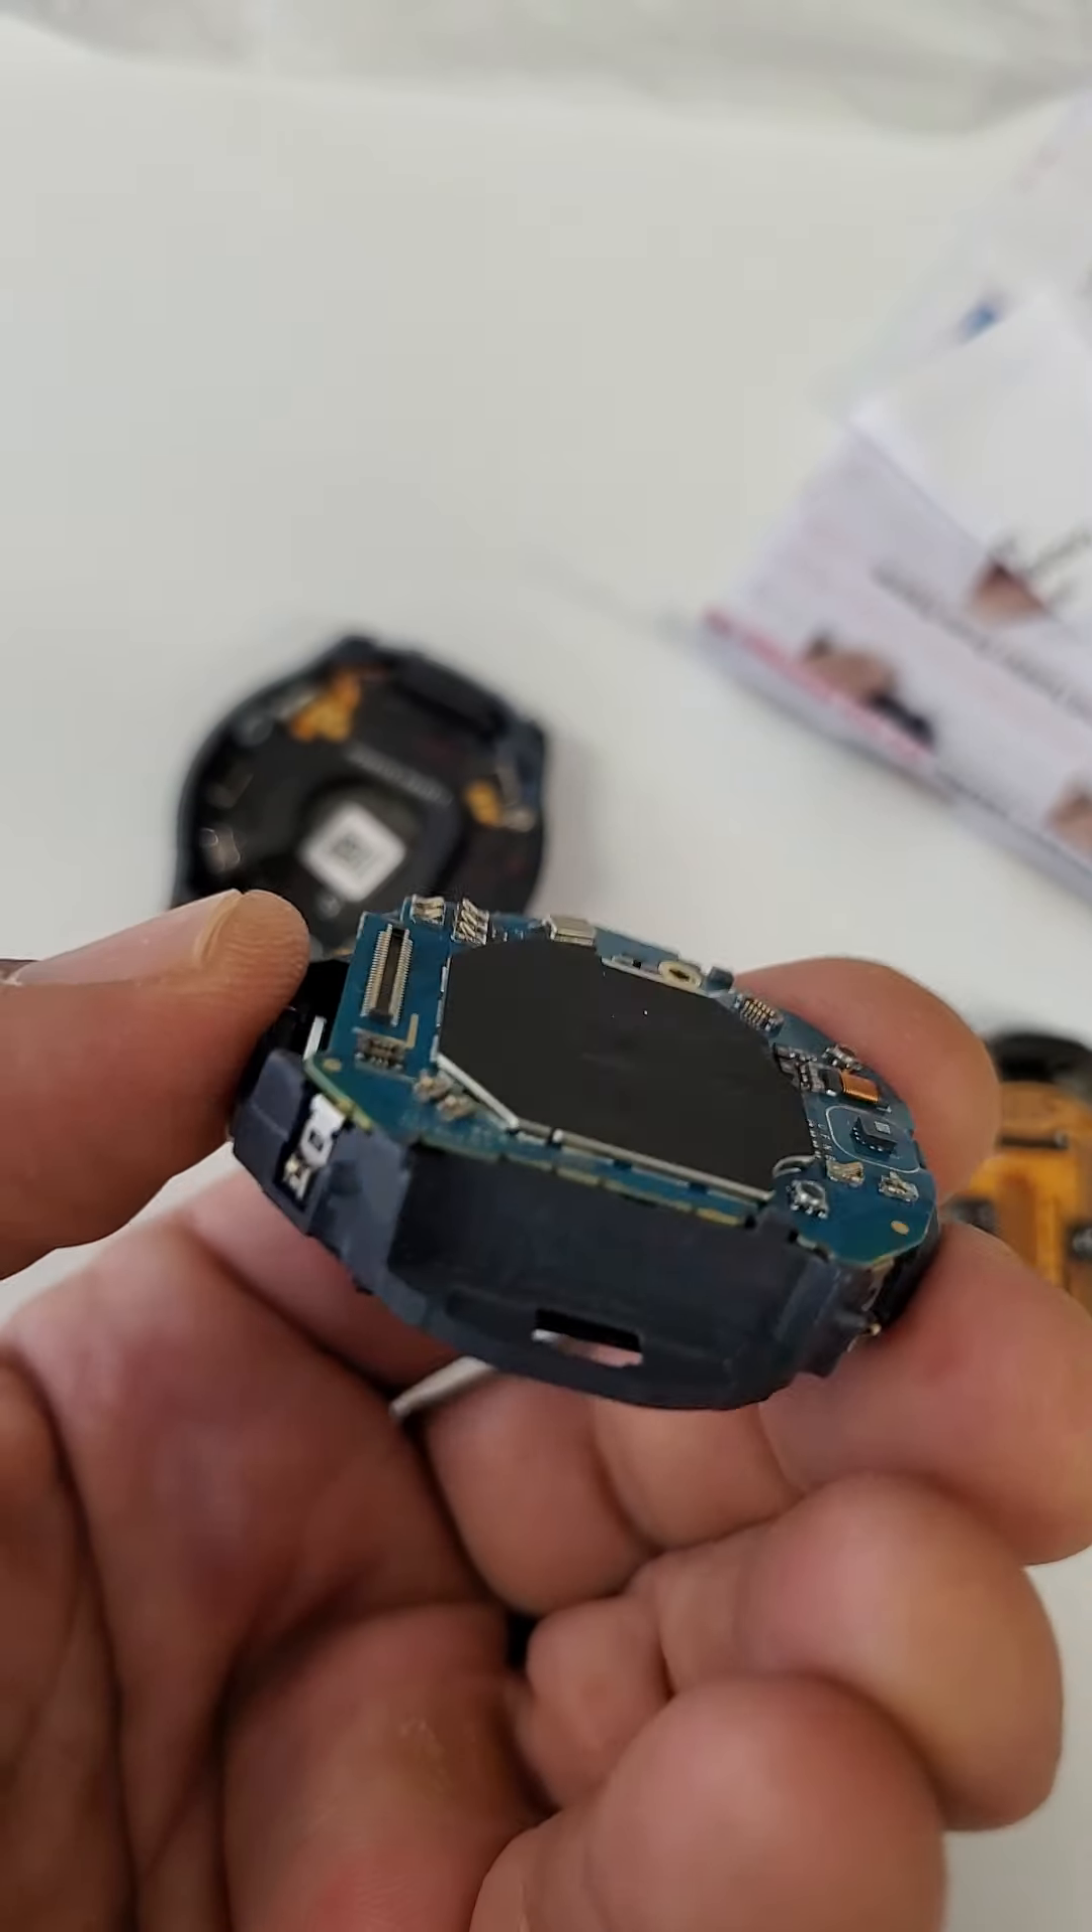And you see how the circuit board is closed in to the plastic housing.